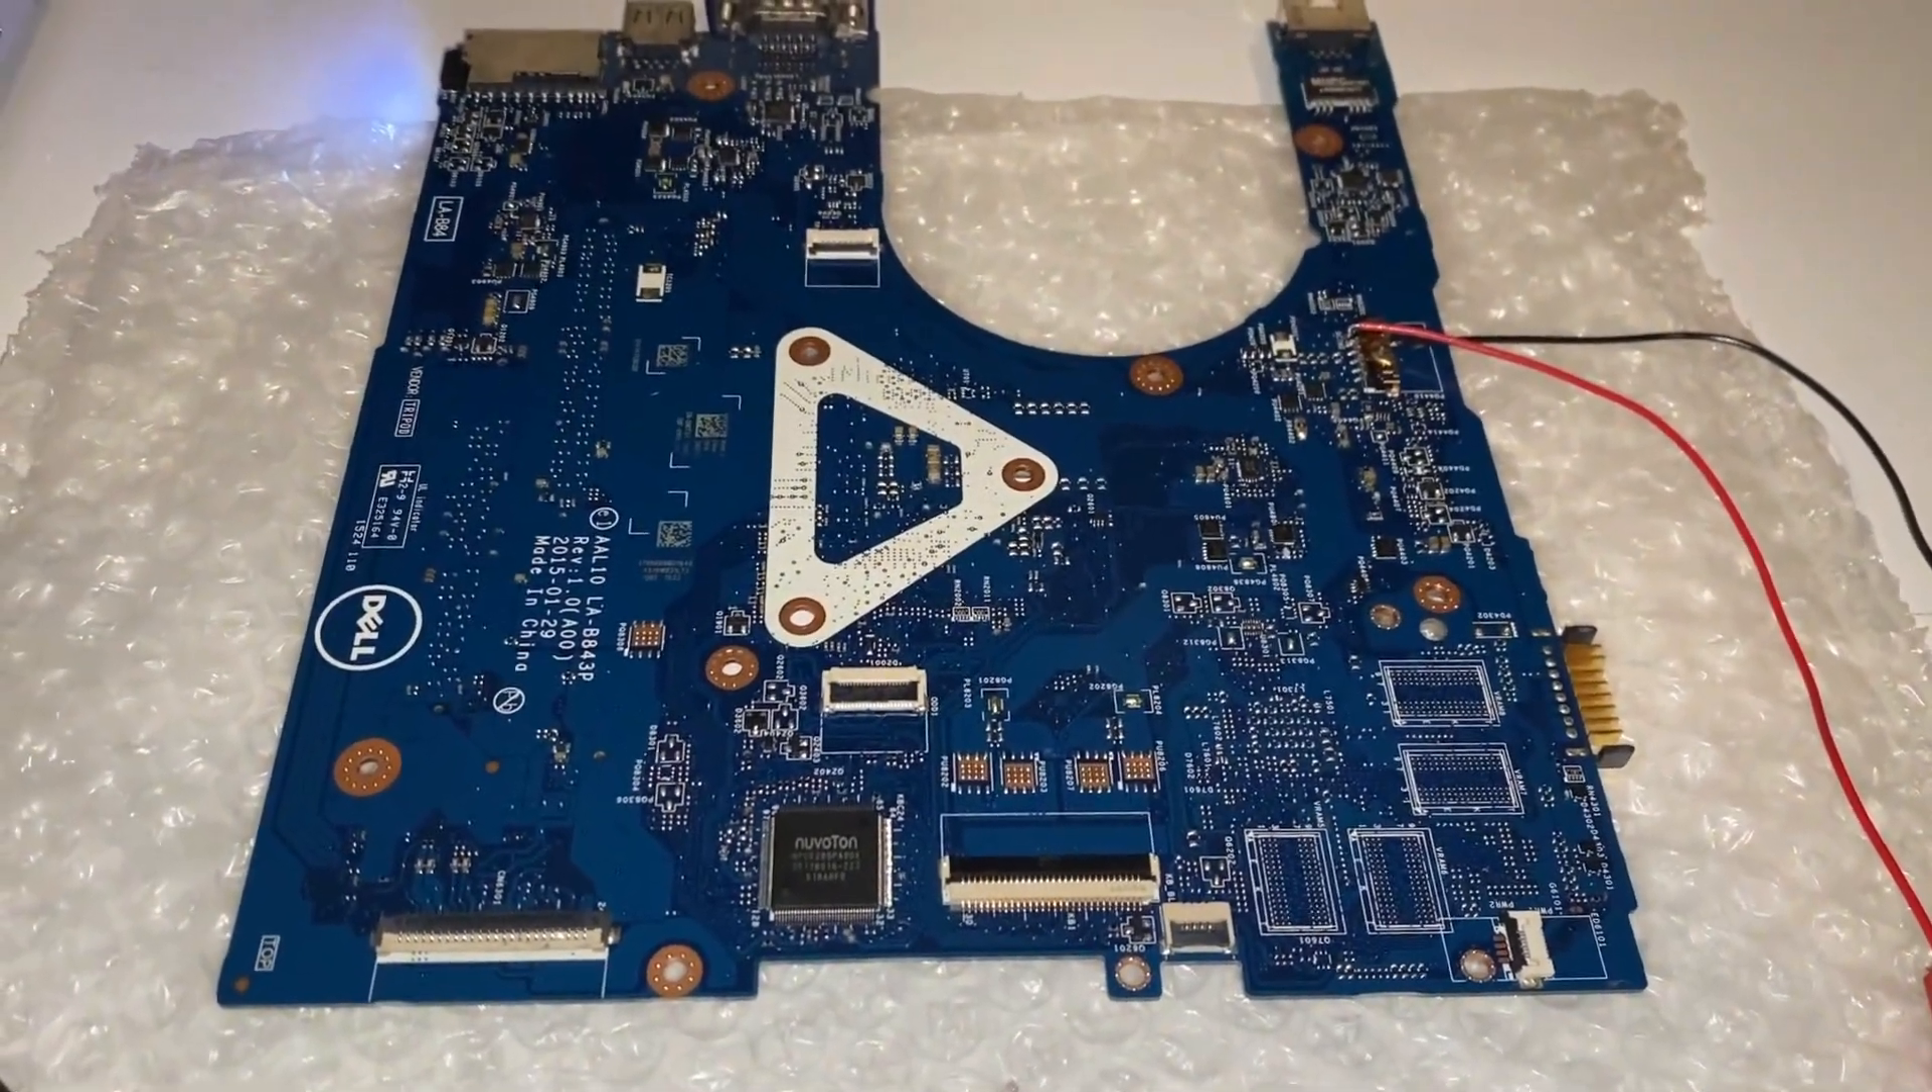So as you can see i have soldered two jumper wires onto the board here to bring power from my dc power supply to the motherboard so that we can power it on.